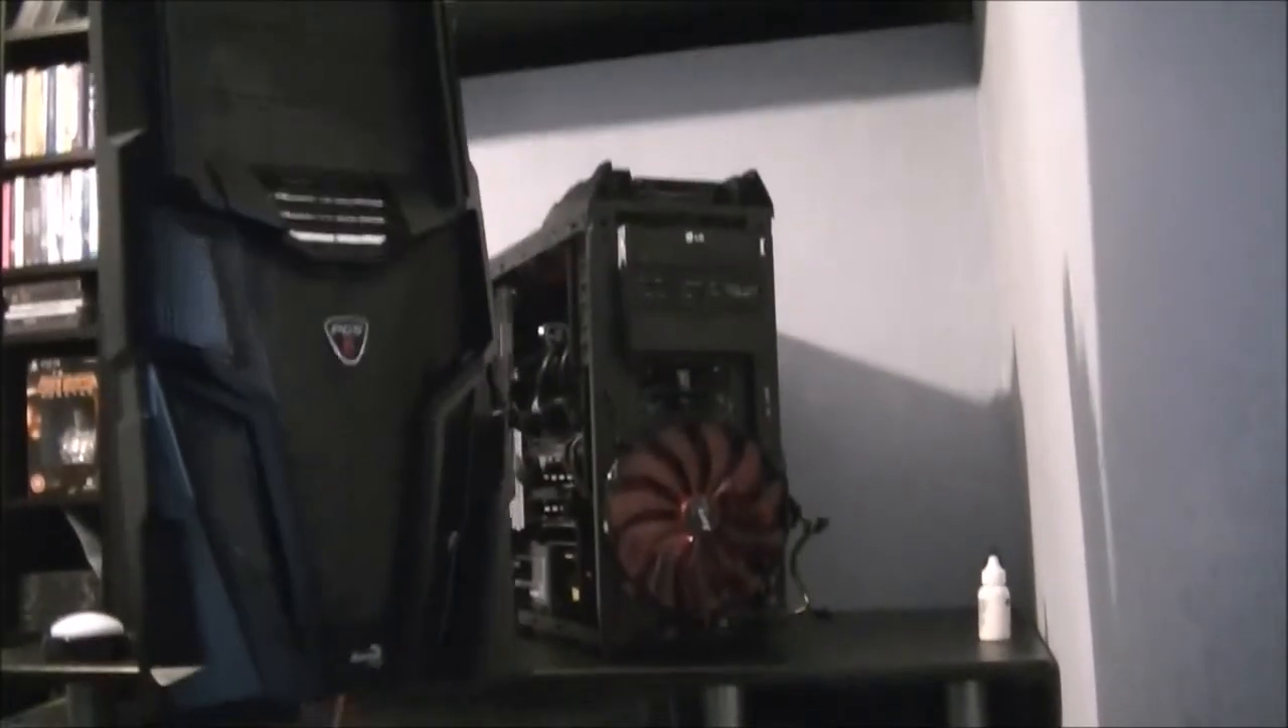The last thing to do is to put the panels back on.